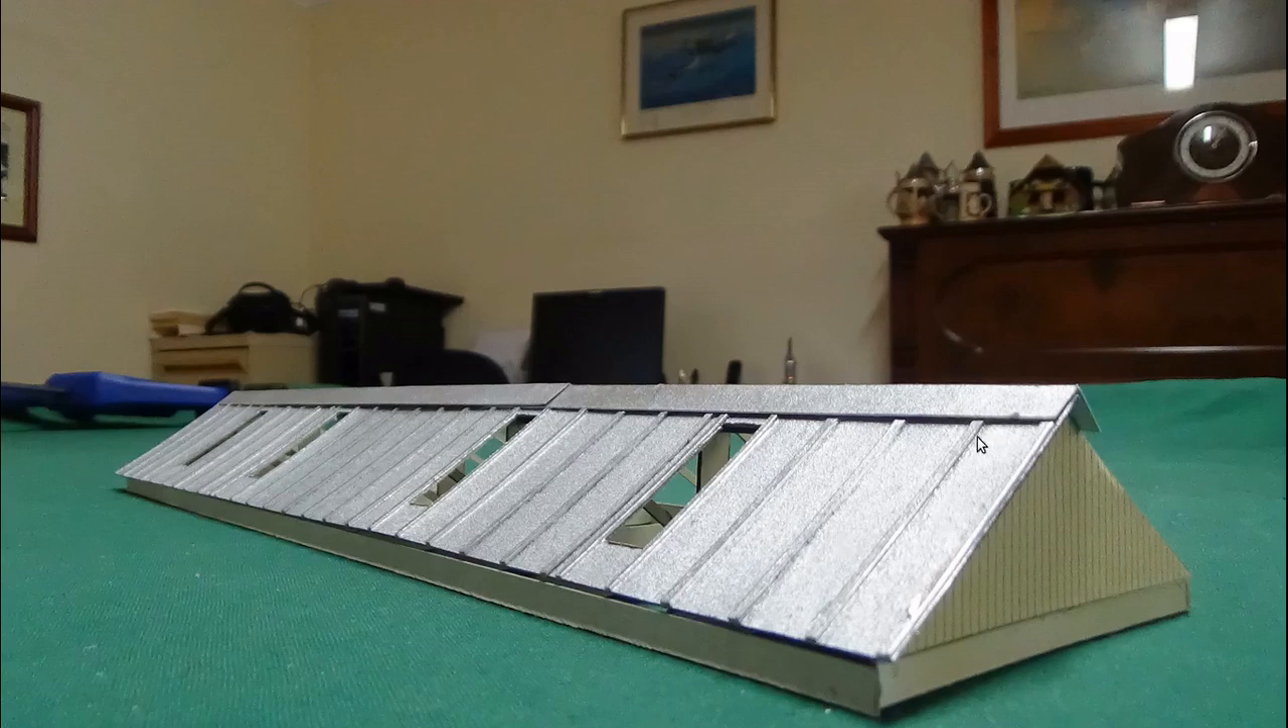On top of the the flat card here I've put narrow strips of card as well to indicate a metal roof.